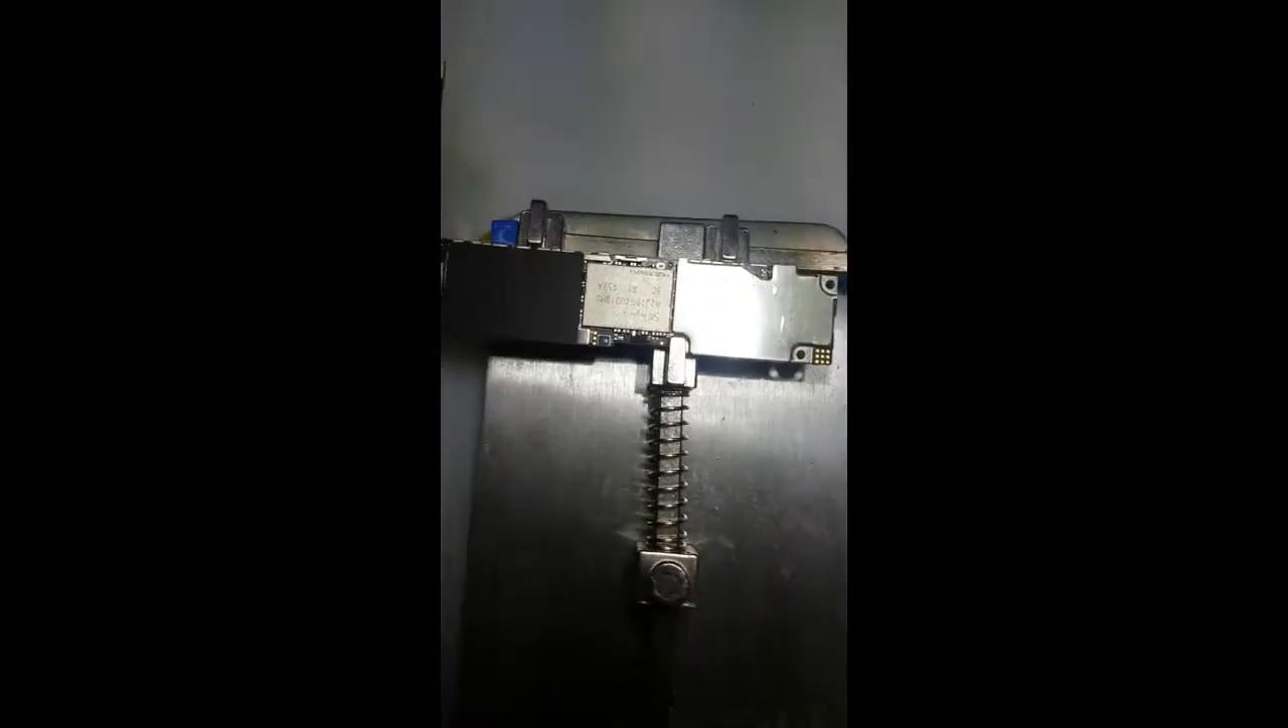This is going to be our video about changing an iPhone 6 U2 IC and as you can see we've got the board out.